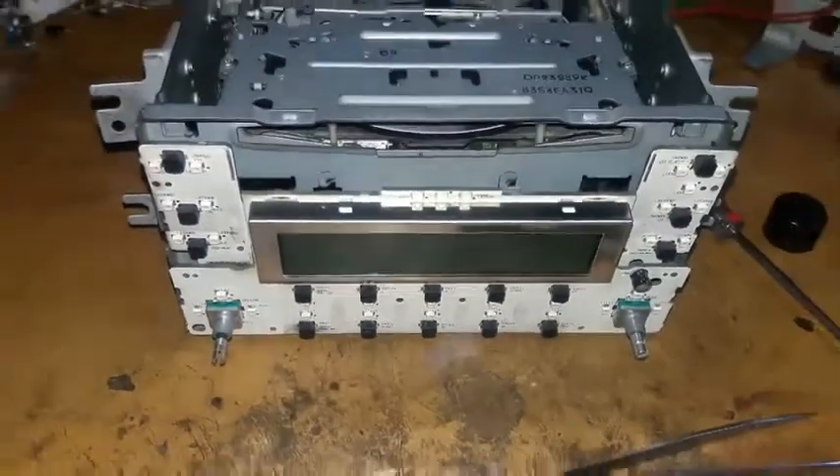So here is the front control has been installed in place and this is a clean front control very clean board.